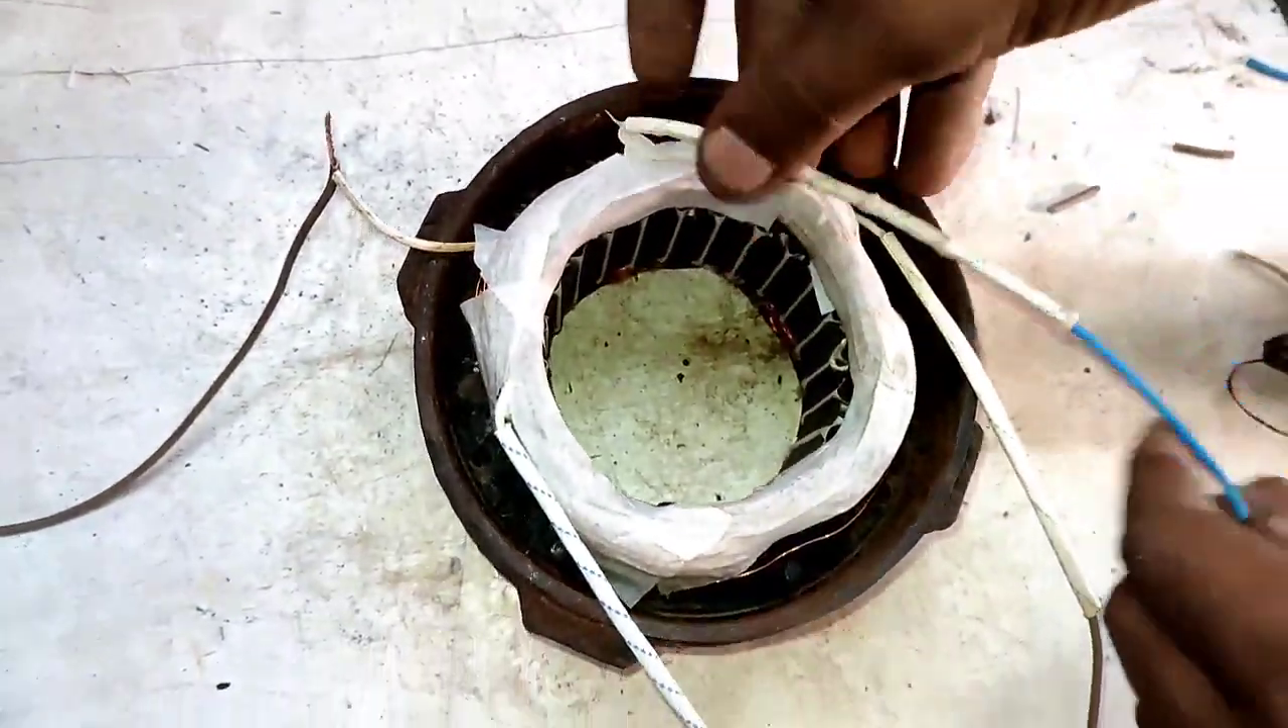देखे हमने कोटन पेपर इस तरह से लगा दिया है।